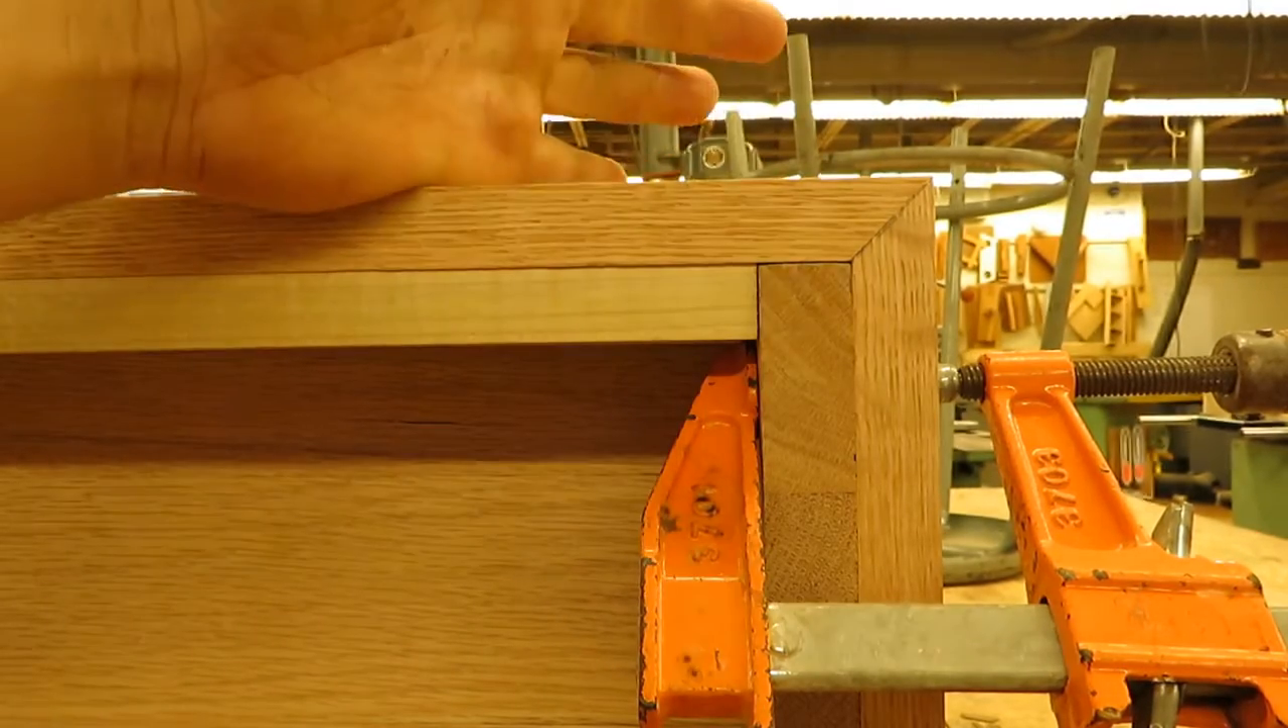Now that gap is closed and the front molding is a perfect fit now.